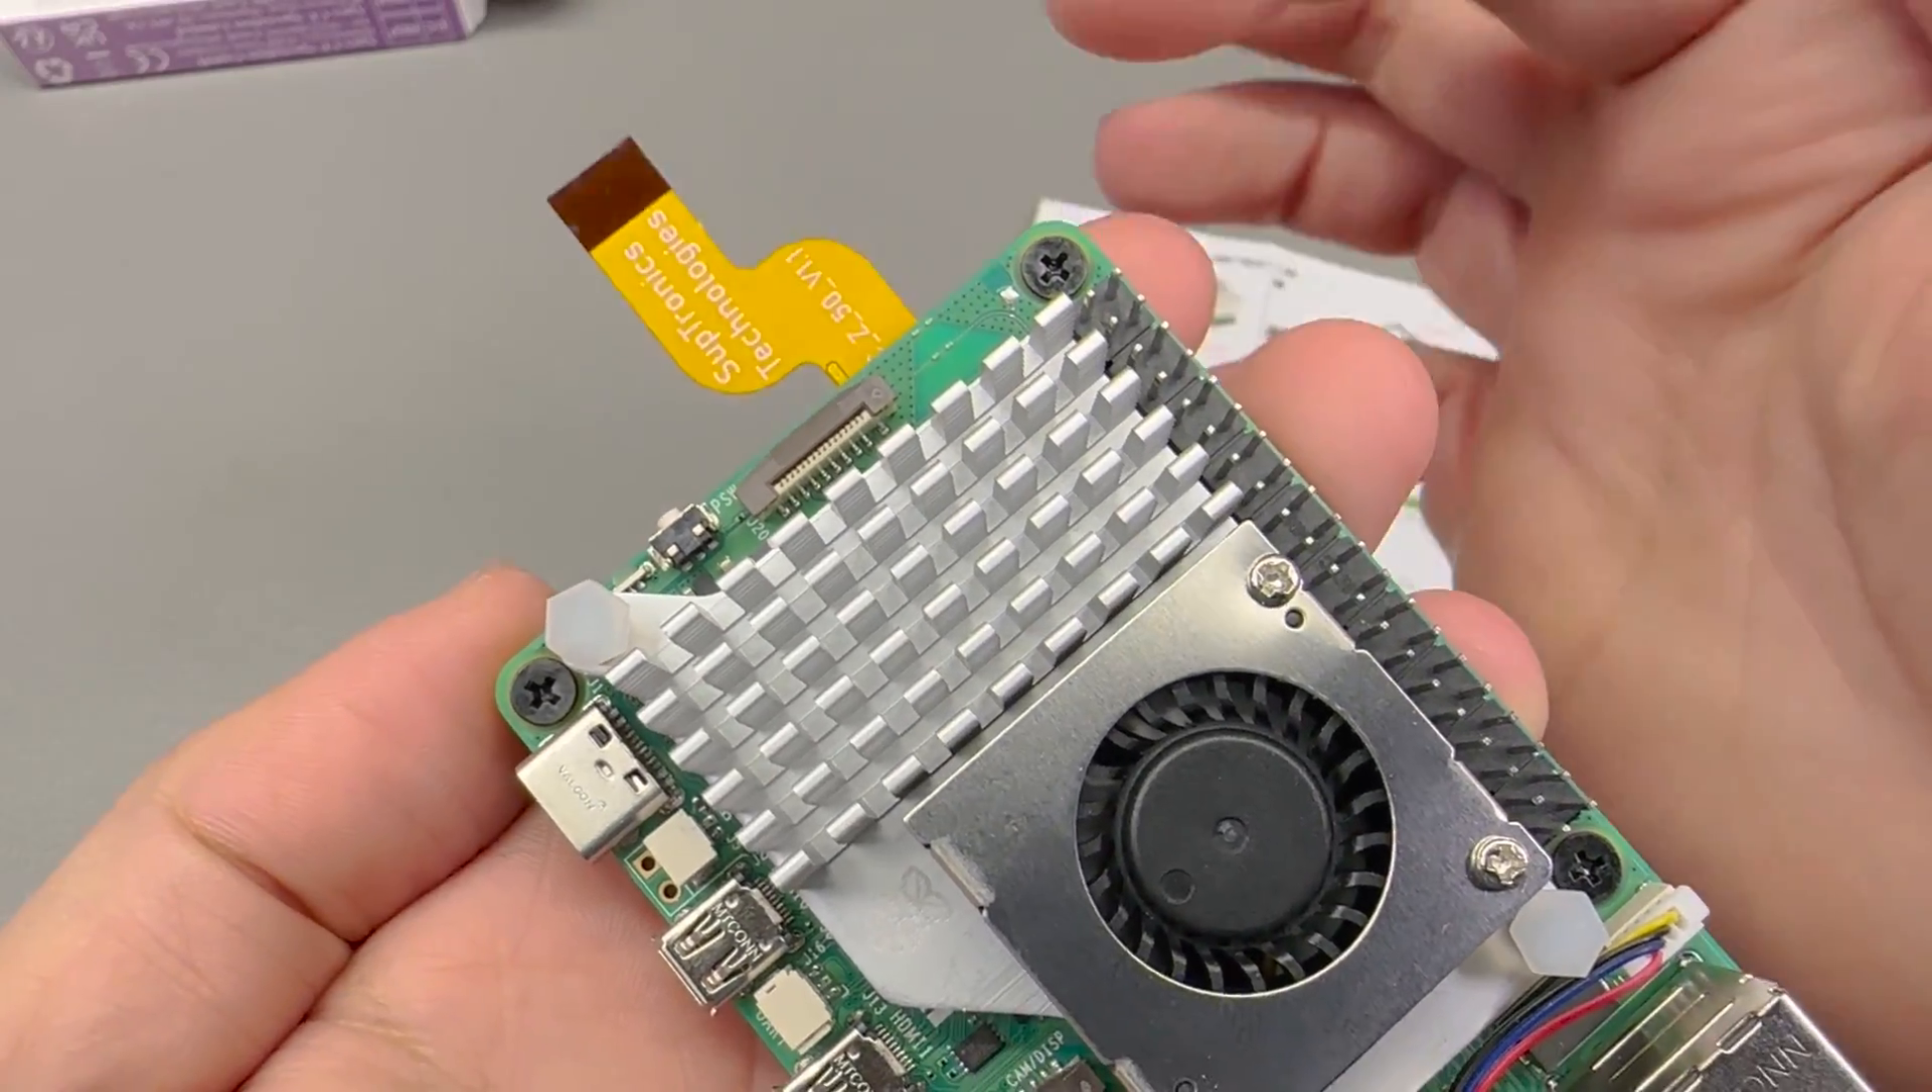Now all that's left to do is to connect the flat flex on the Pi 5 side.